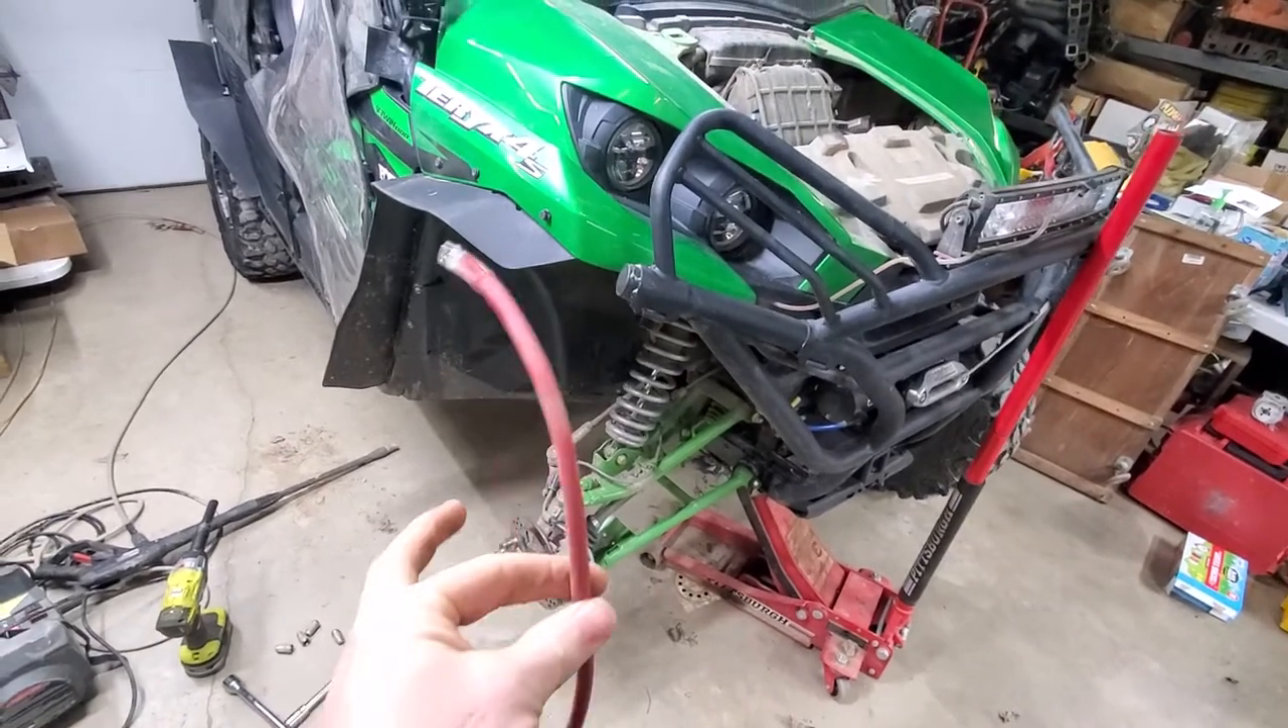So I've removed my front wheel to make it a little bit easier to get my power wire going to the auxiliary battery in.